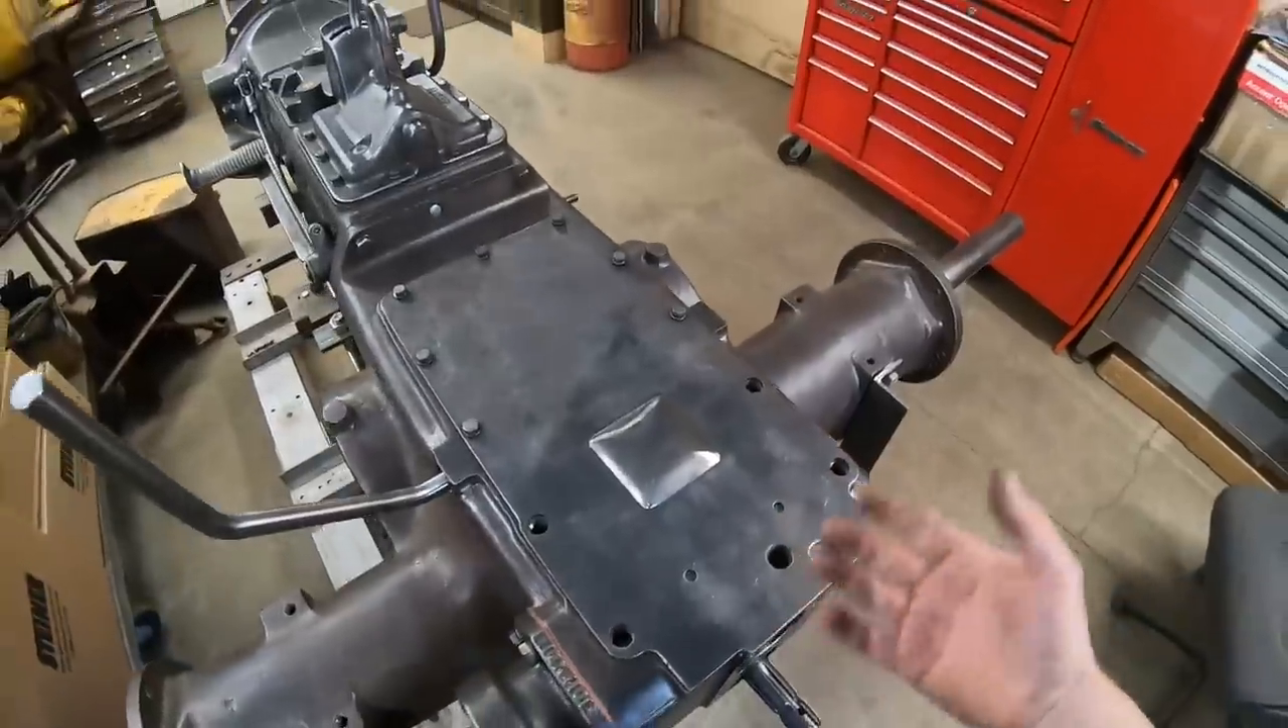And about the only thing left to talk about with the top cover, there are the missing bolts there and there.